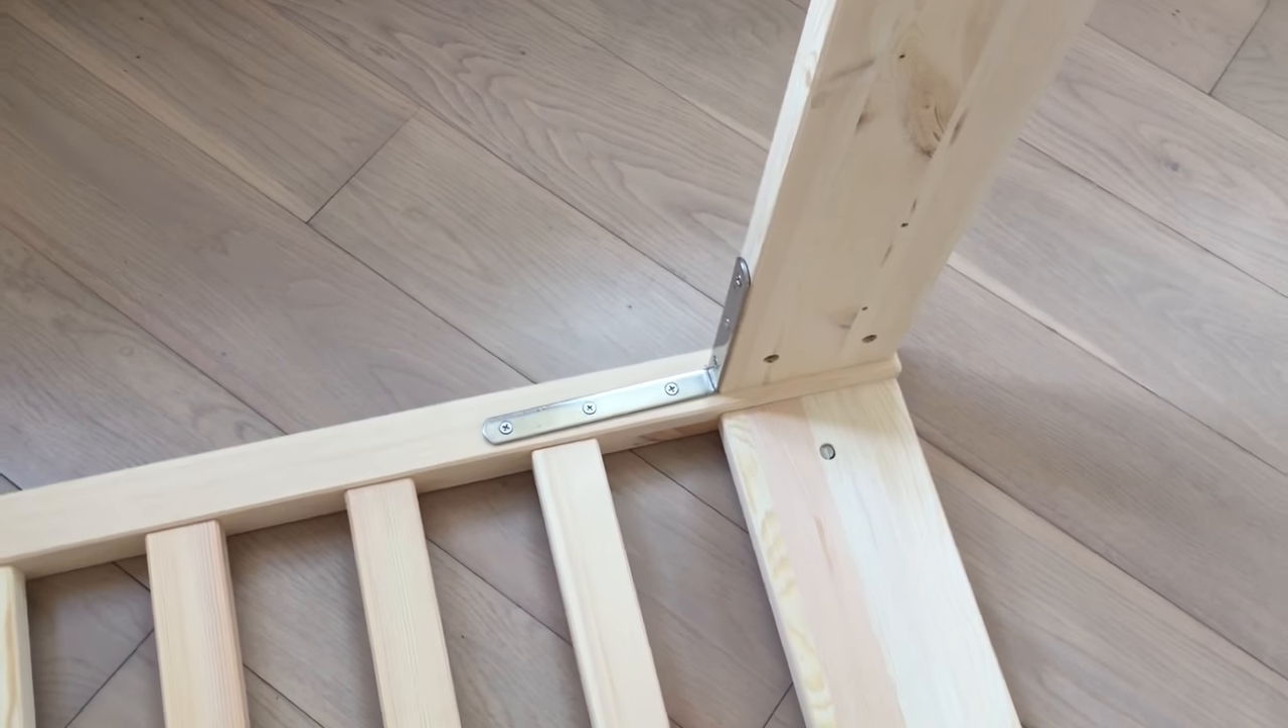So here we are with the brackets installed.